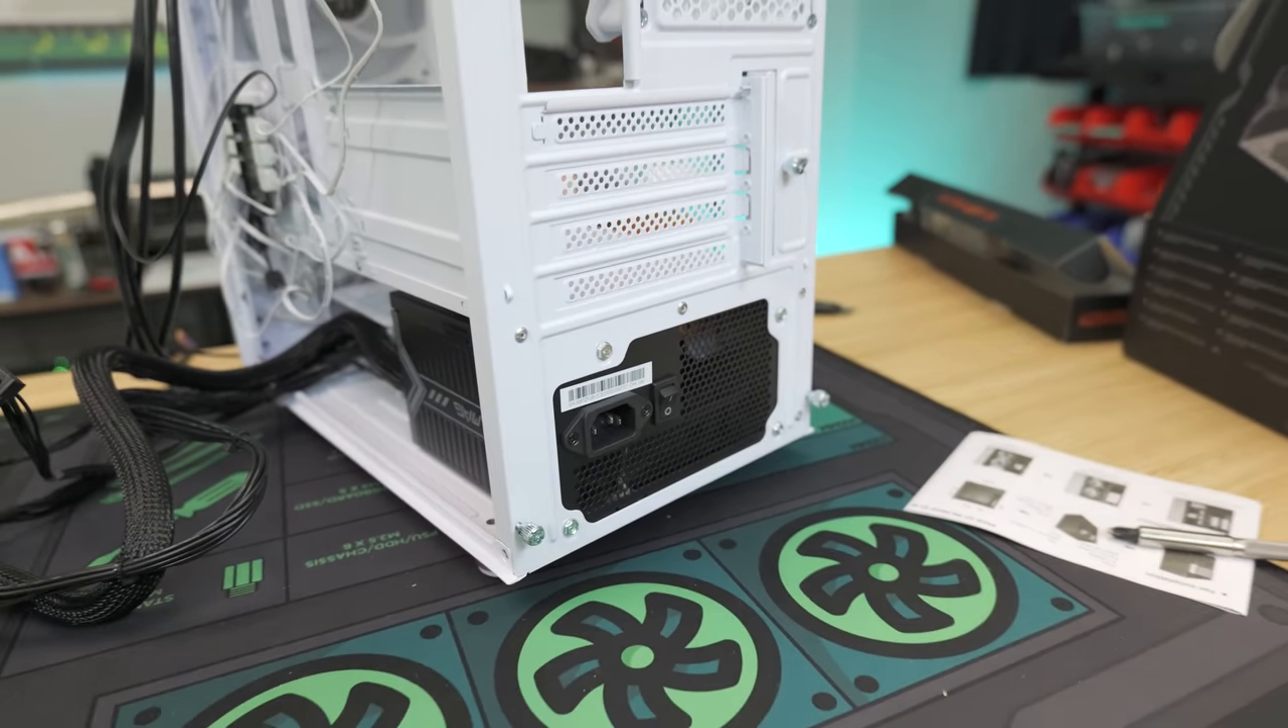Good to go. Now, the power supply is installed. The sleeve cables are good to go.